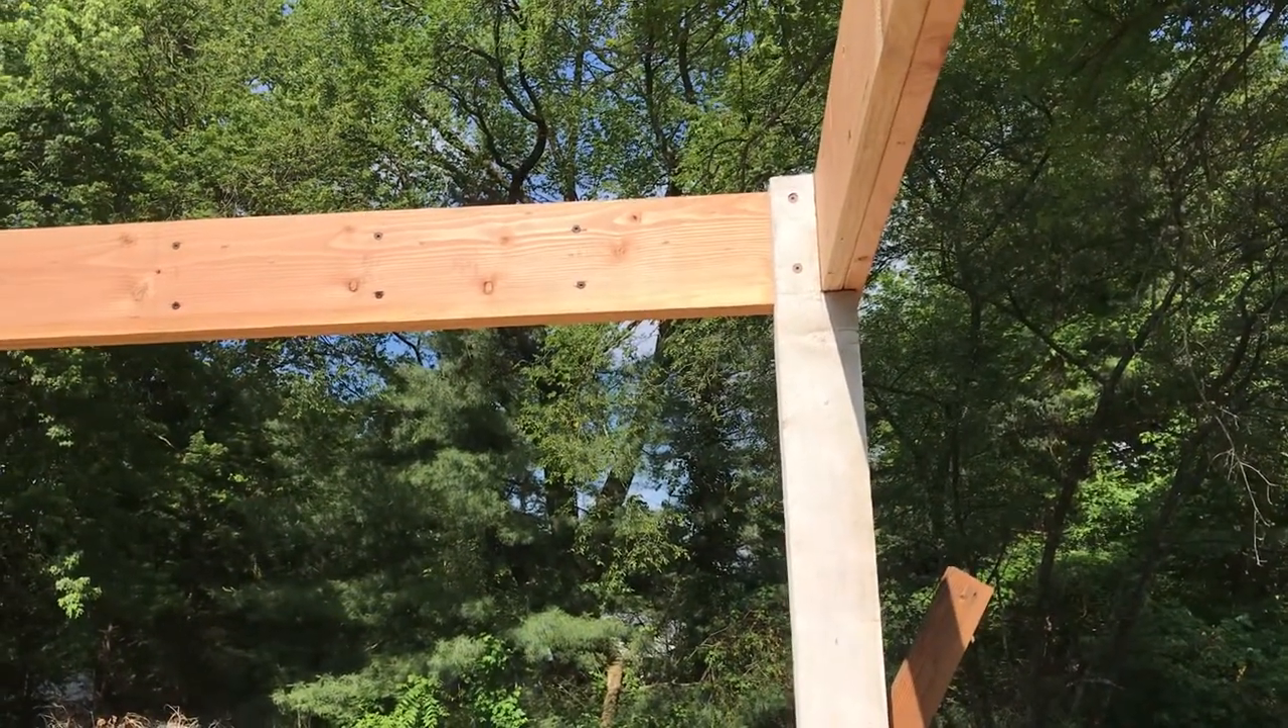The beams are fully supported by the post they're sitting on the seat of a notch that is cut in the top of each post.